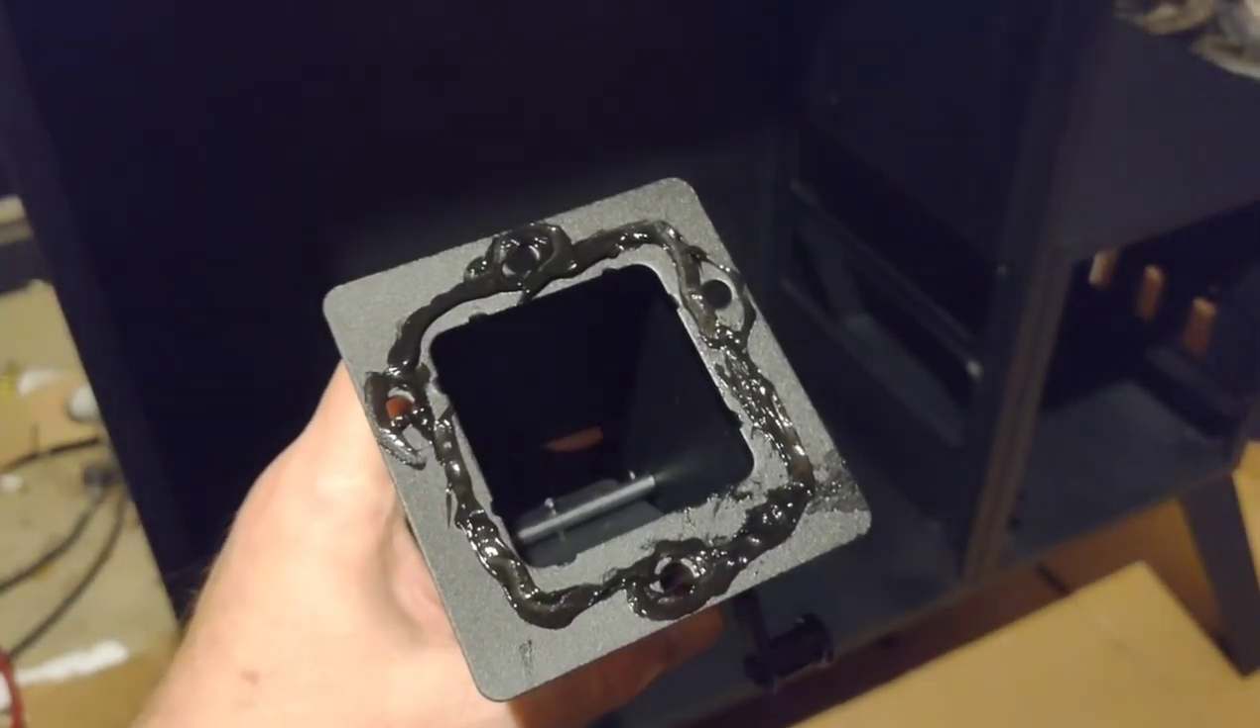Alright, got RTV all the way around the chimney. And around the screw holes.